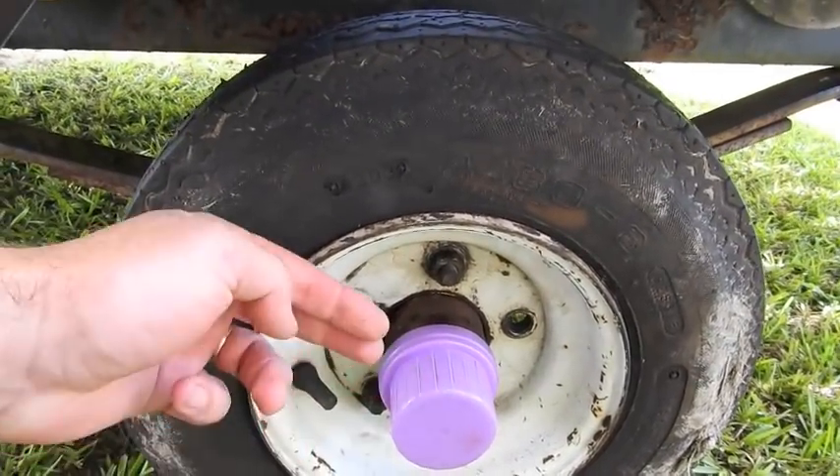And this cap, I trimmed off a little bit and it actually fits pretty good now.